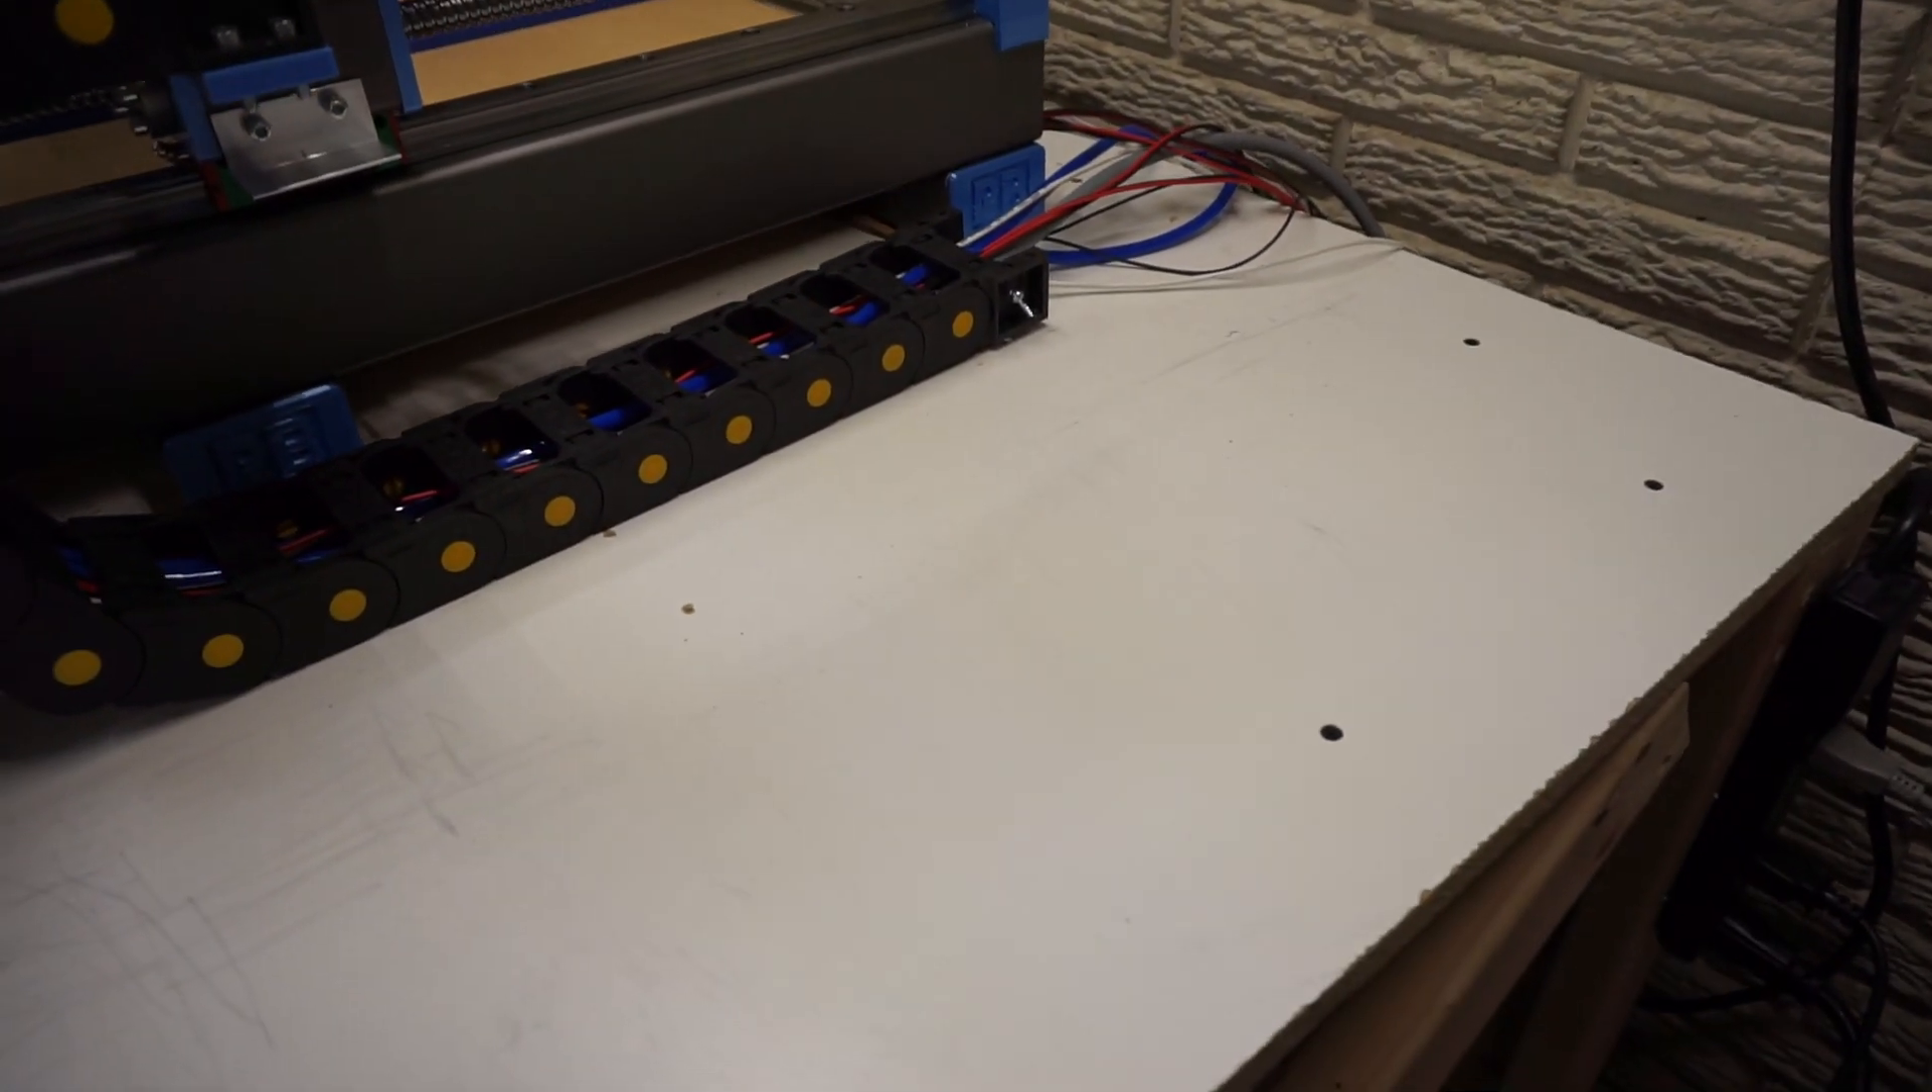But and then I haven't mounted my Y cable chain yet. That's just kind of hanging out for now.